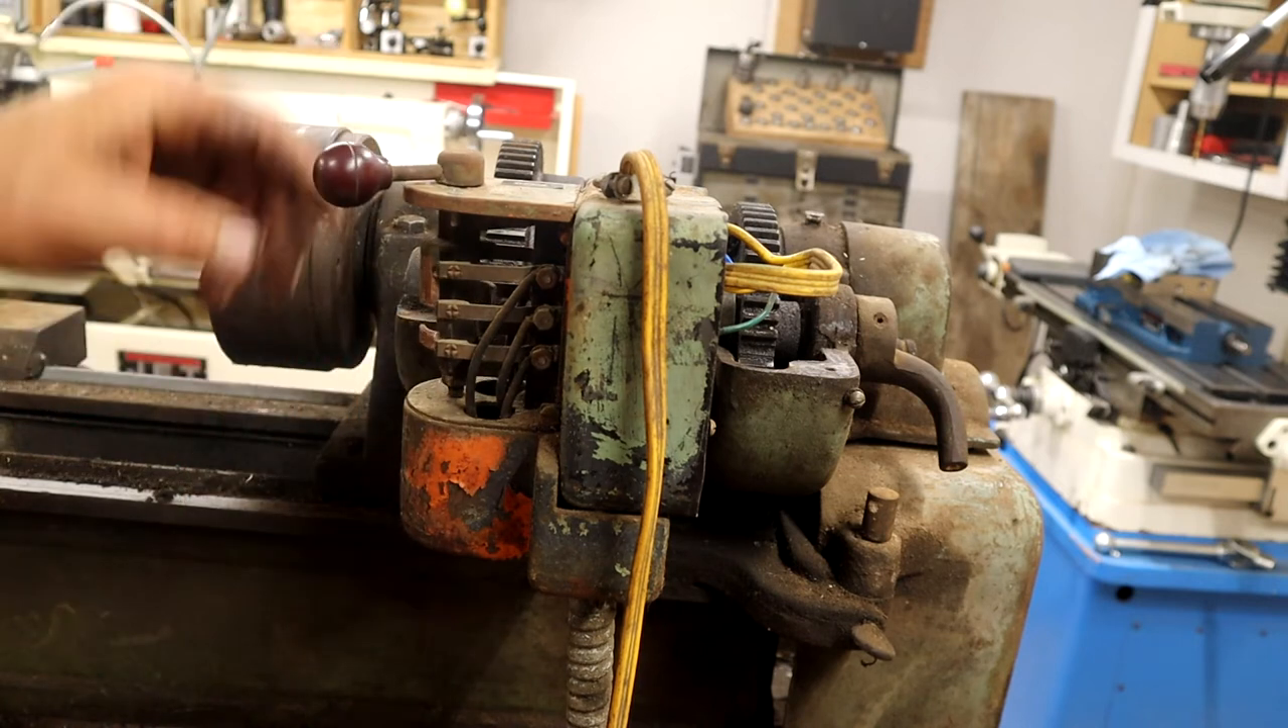Uh, you can see we're, we're missing the cover, uh, for the drum switch.